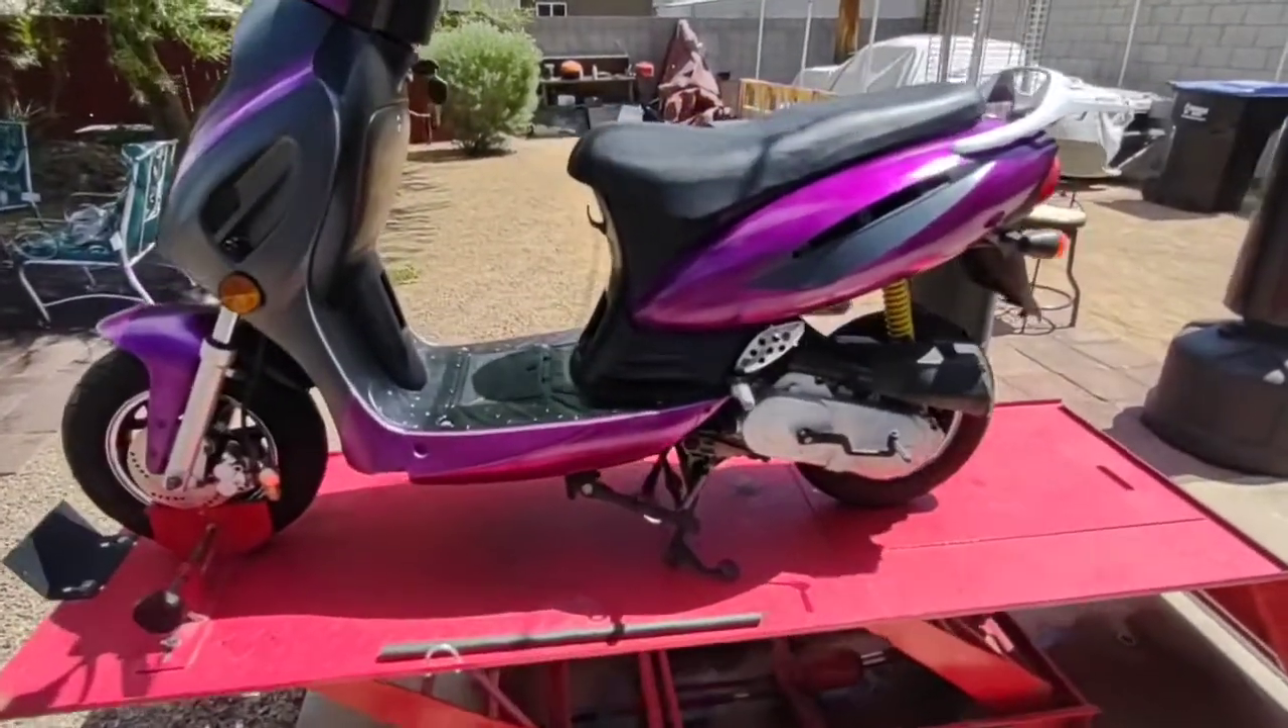The bike is back together. We got all the body panels on it.